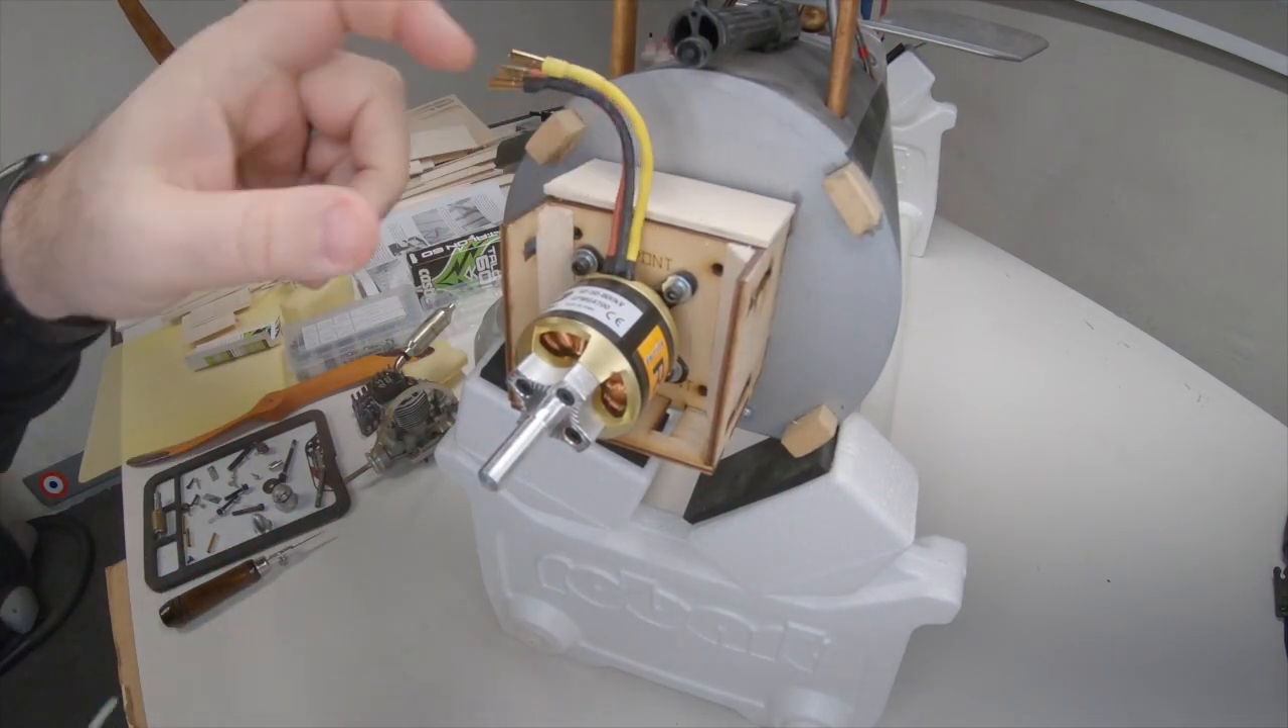I added a plate to the top so that I can install my ESC right on top of here.